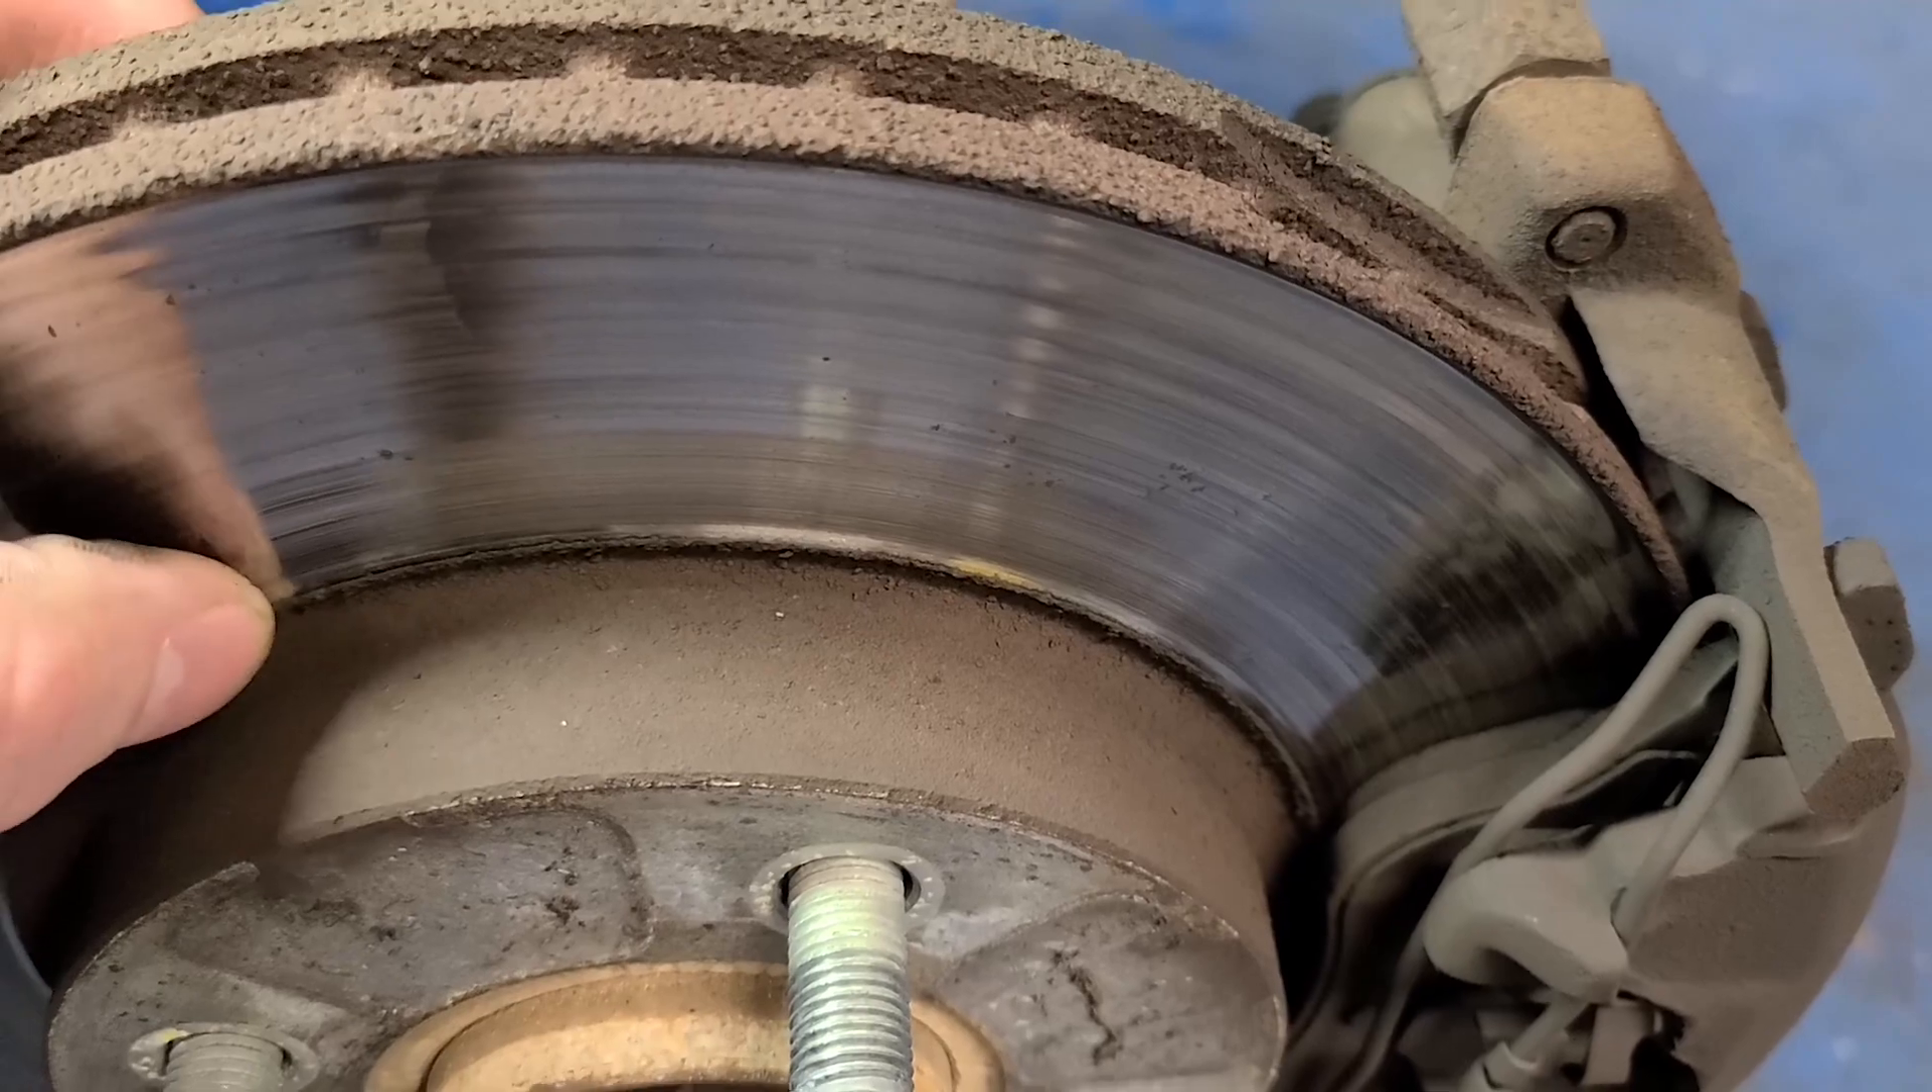Got the front tire off, and you can see this rotor.